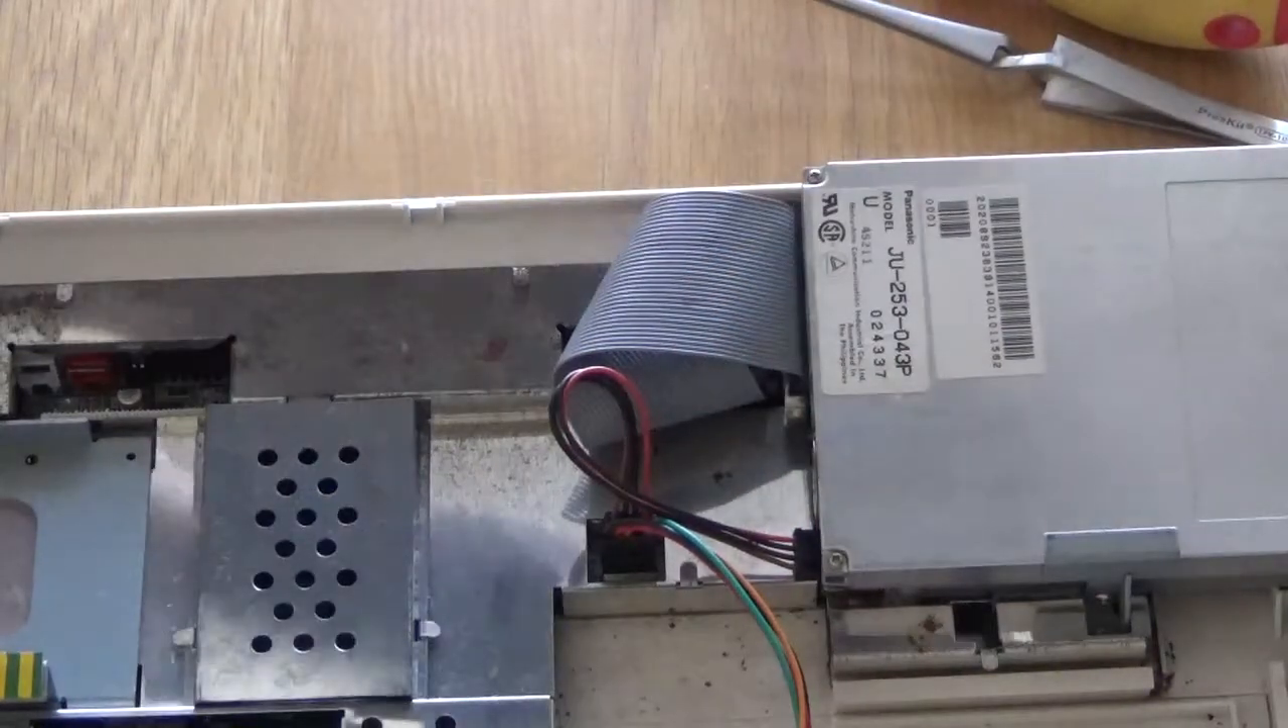There's one screw one screw to fix to the drive one screw to into the uh into the bottom board there and then all i've done is reconnected the ribbon cable and the little pin connector there as well.